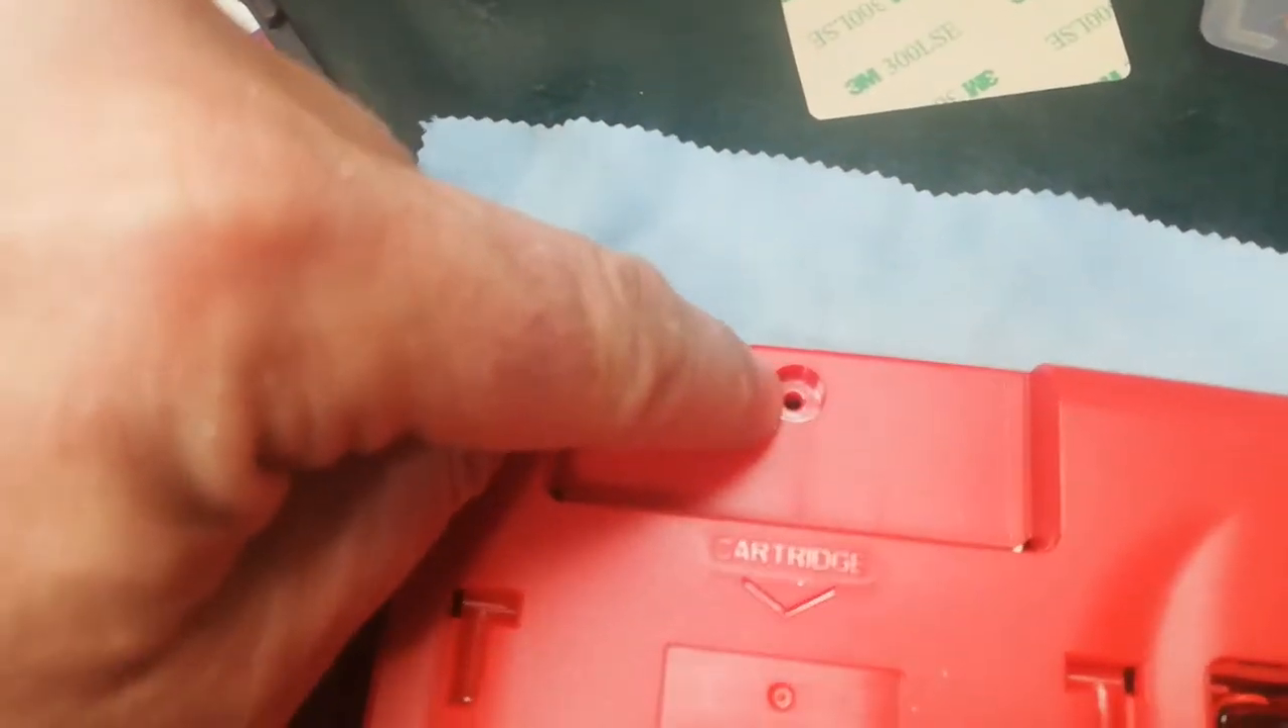Il vitone centrale qui non c'è perché effettivamente abbiamo dovuto rimuovere per mettere lo schermo nuovo il pezzo che lo teneva chiuso.